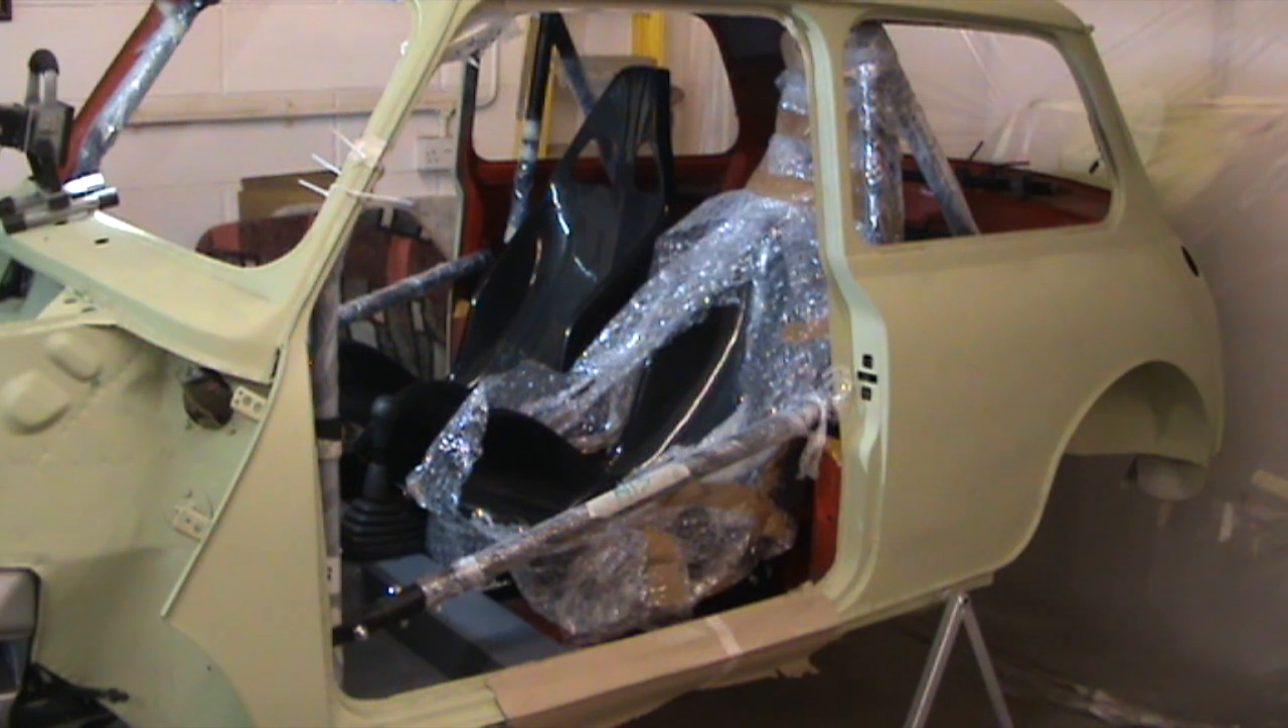As you can see, I've now got the seats in.